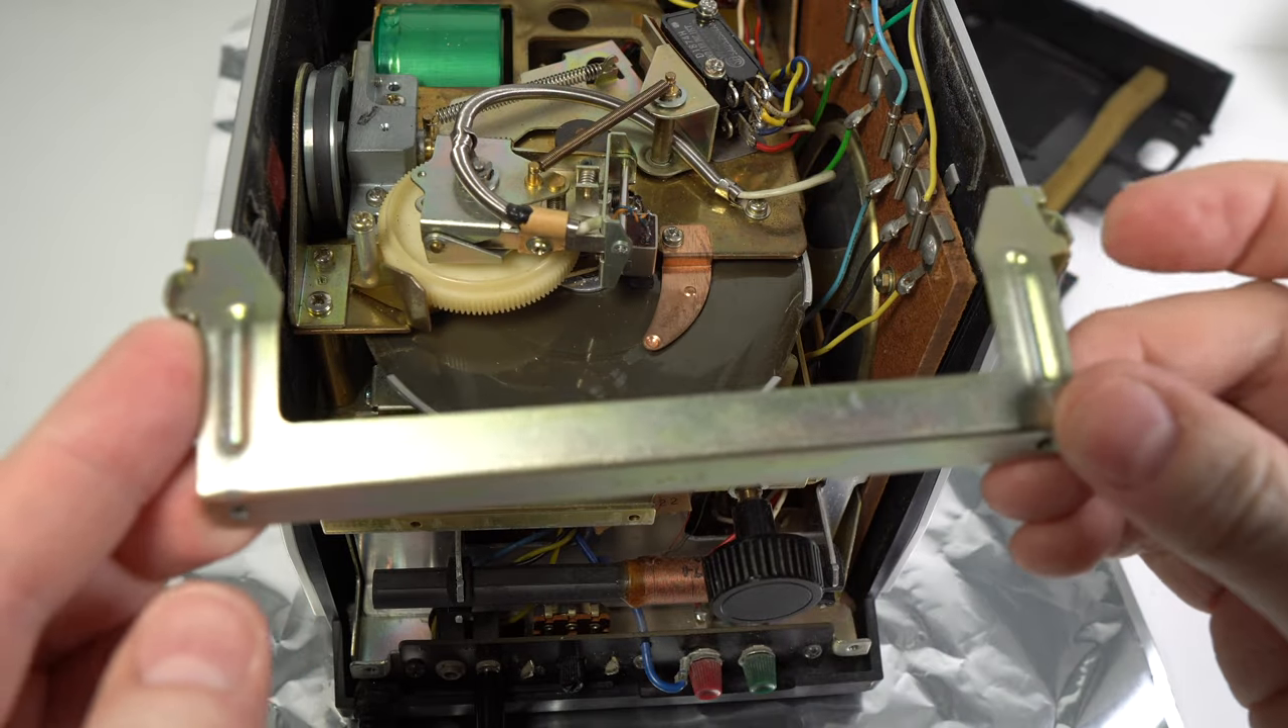I managed to remove this bar from the back.